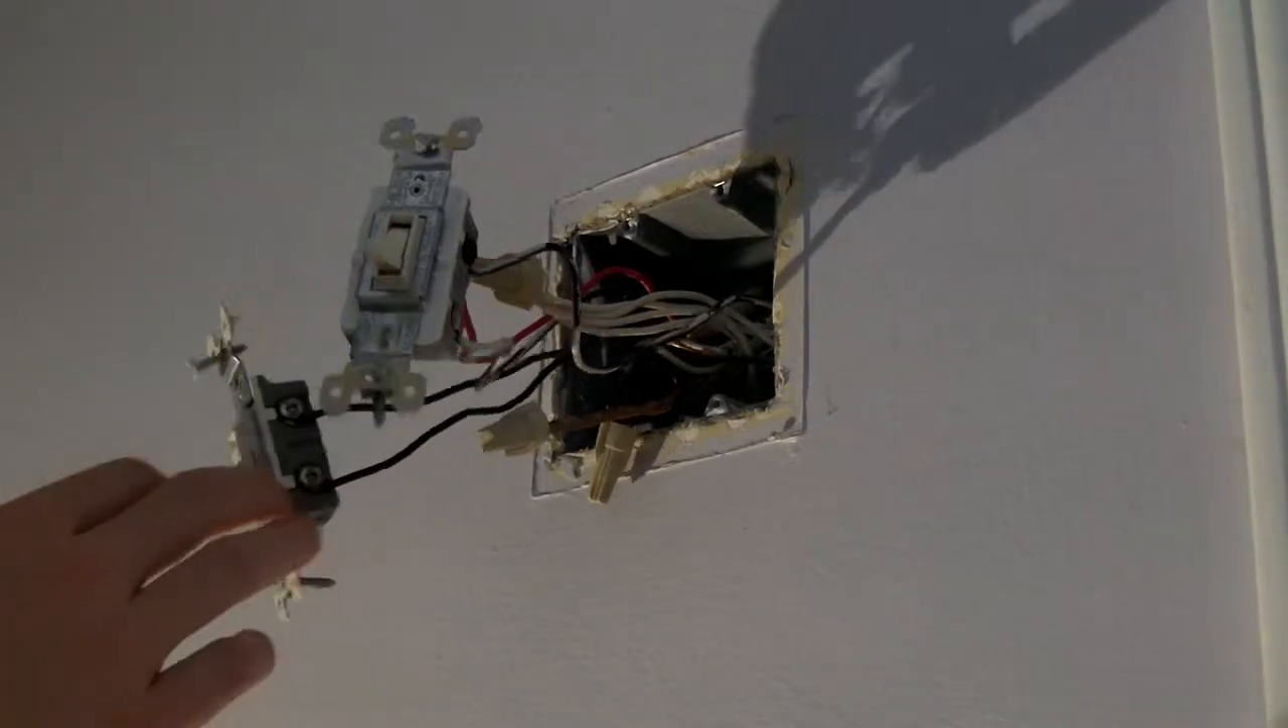Alright, here you see the switch plate off and most of the wires pulled out.